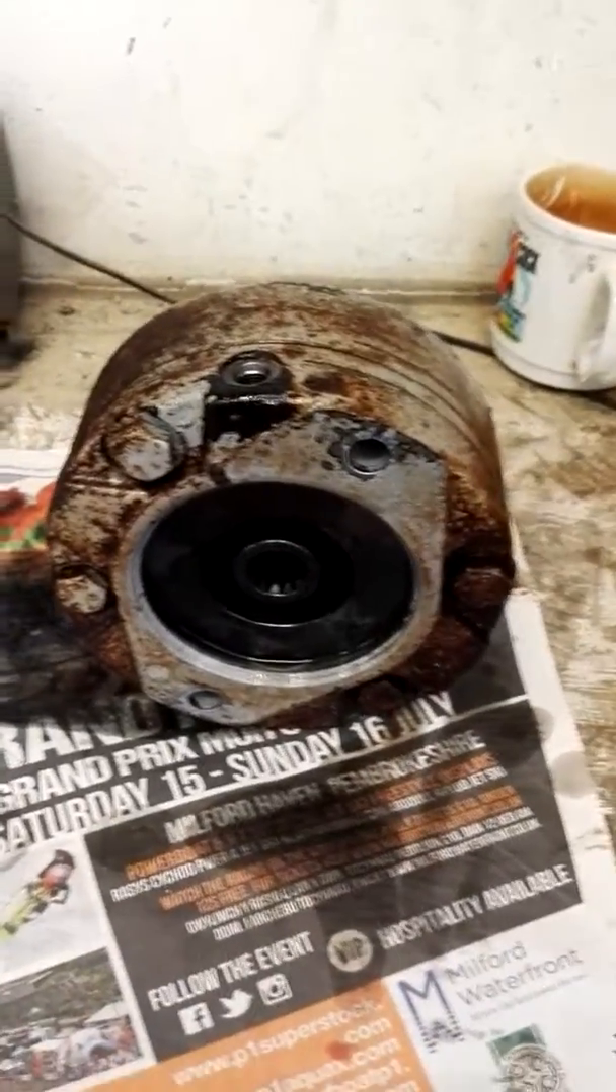Anyway, here's one of the brakes I've taken off to rebuild.